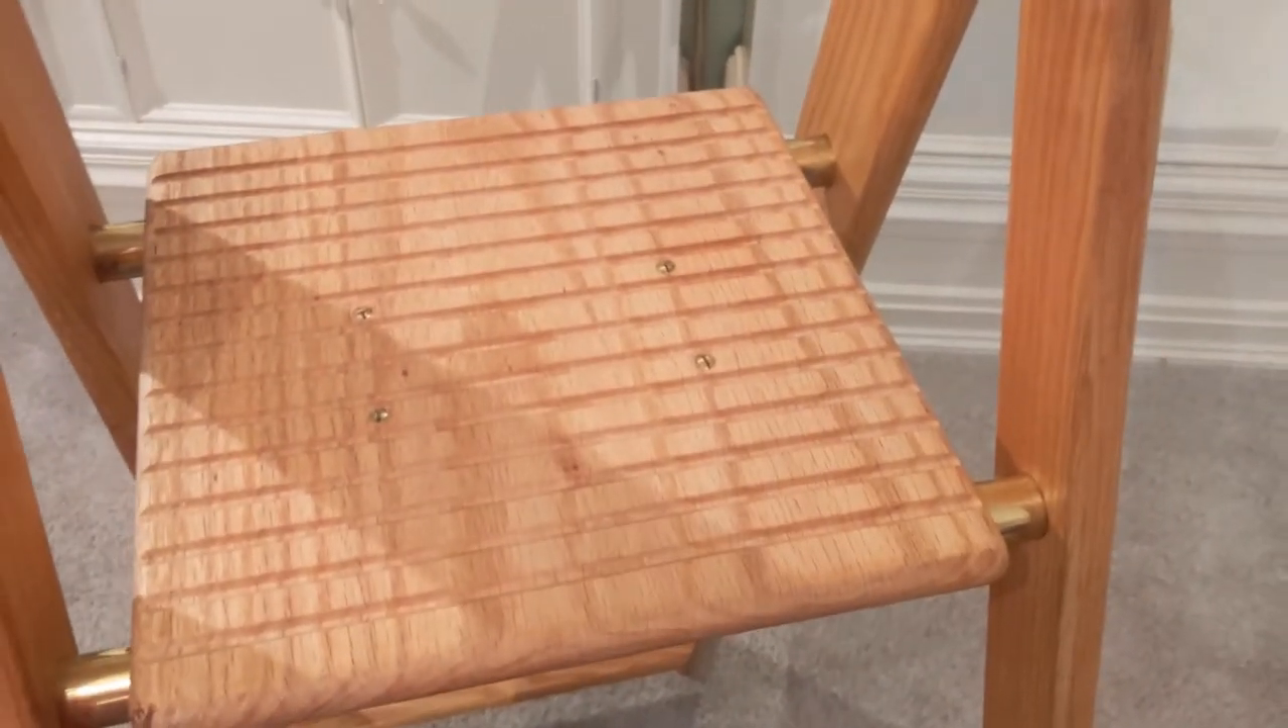And here we have the platform all finished up and installed.